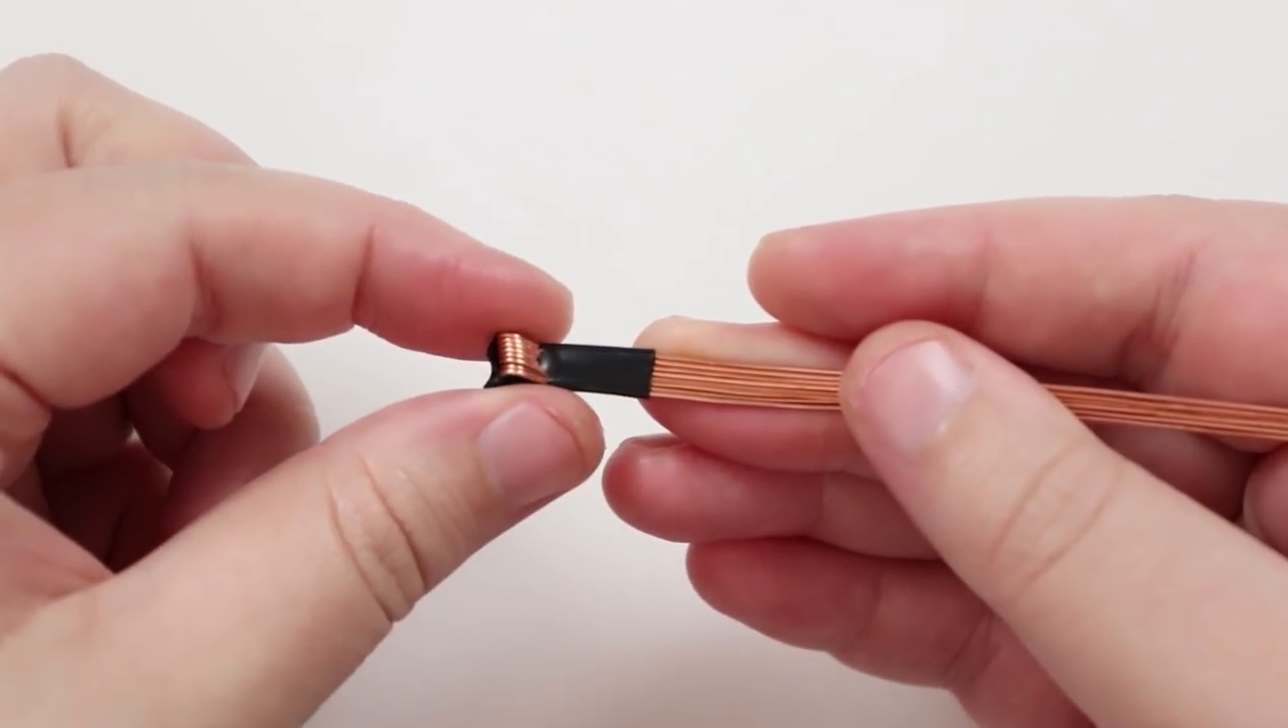Then I put some insulation tape around the ends here to hold all the wires in place and then I just bent the very ends of the wires there back on themselves to stop them from pulling through the tape.